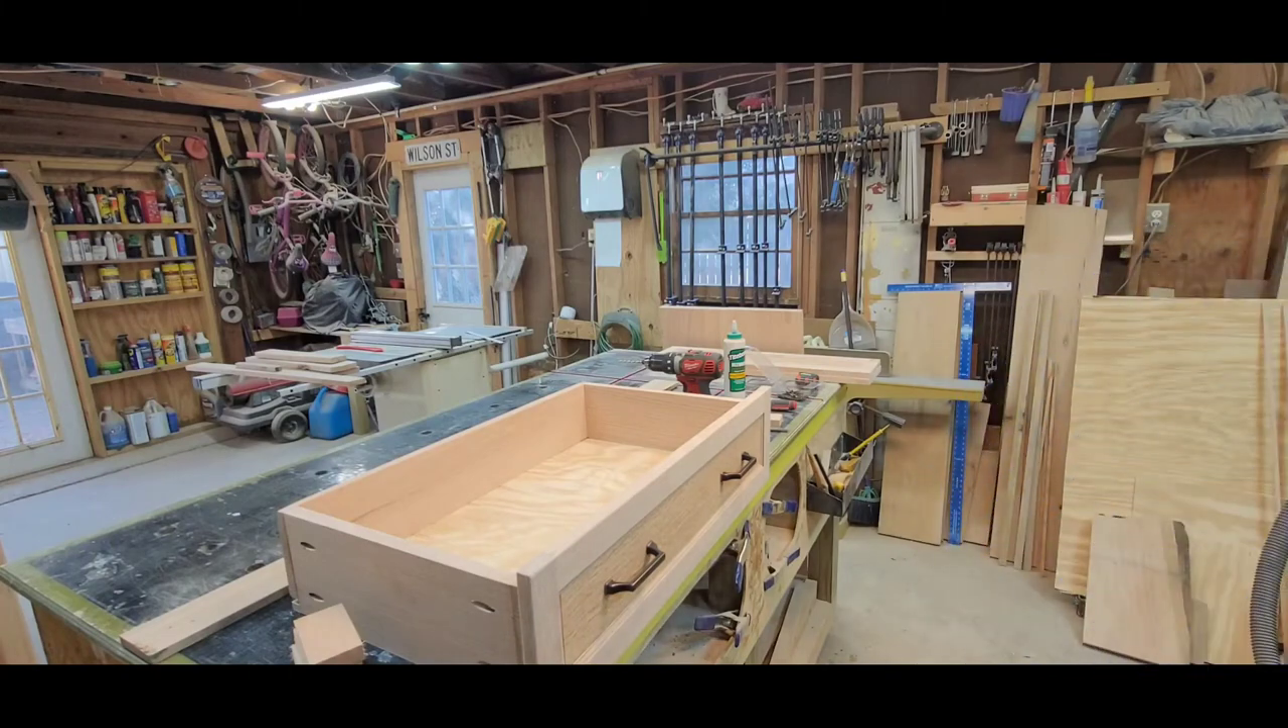And just like that your drawer face and hardware are installed and it's rock solid.